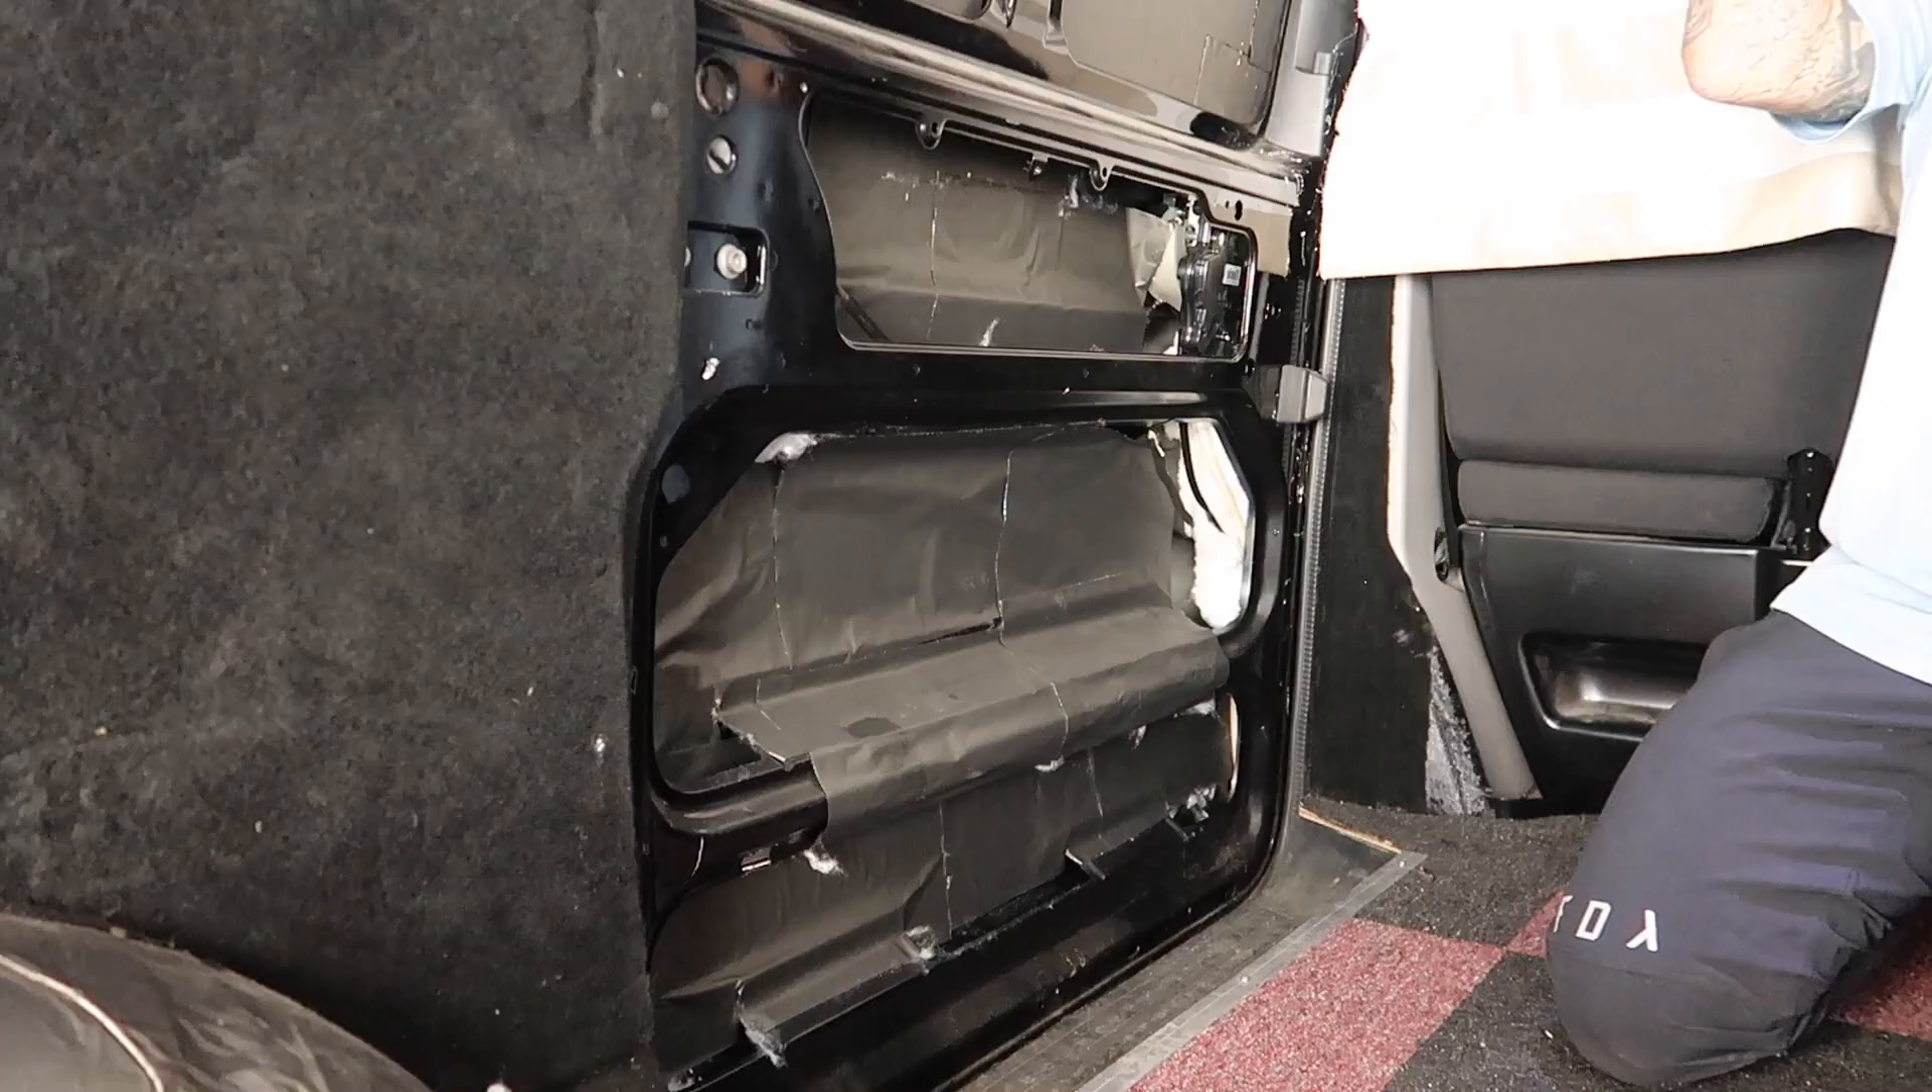I haven't committed and put the actual carpeted panel back up on the sliding door yet.